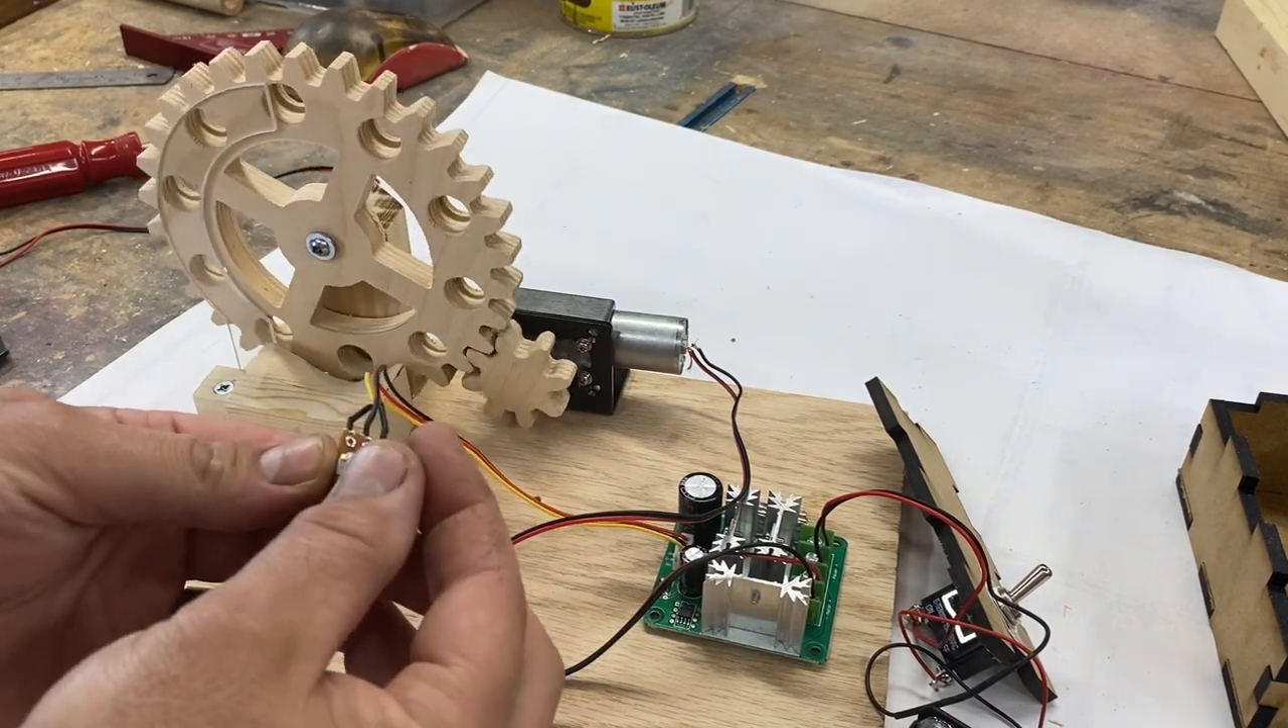All the teeth are meshing together just right.